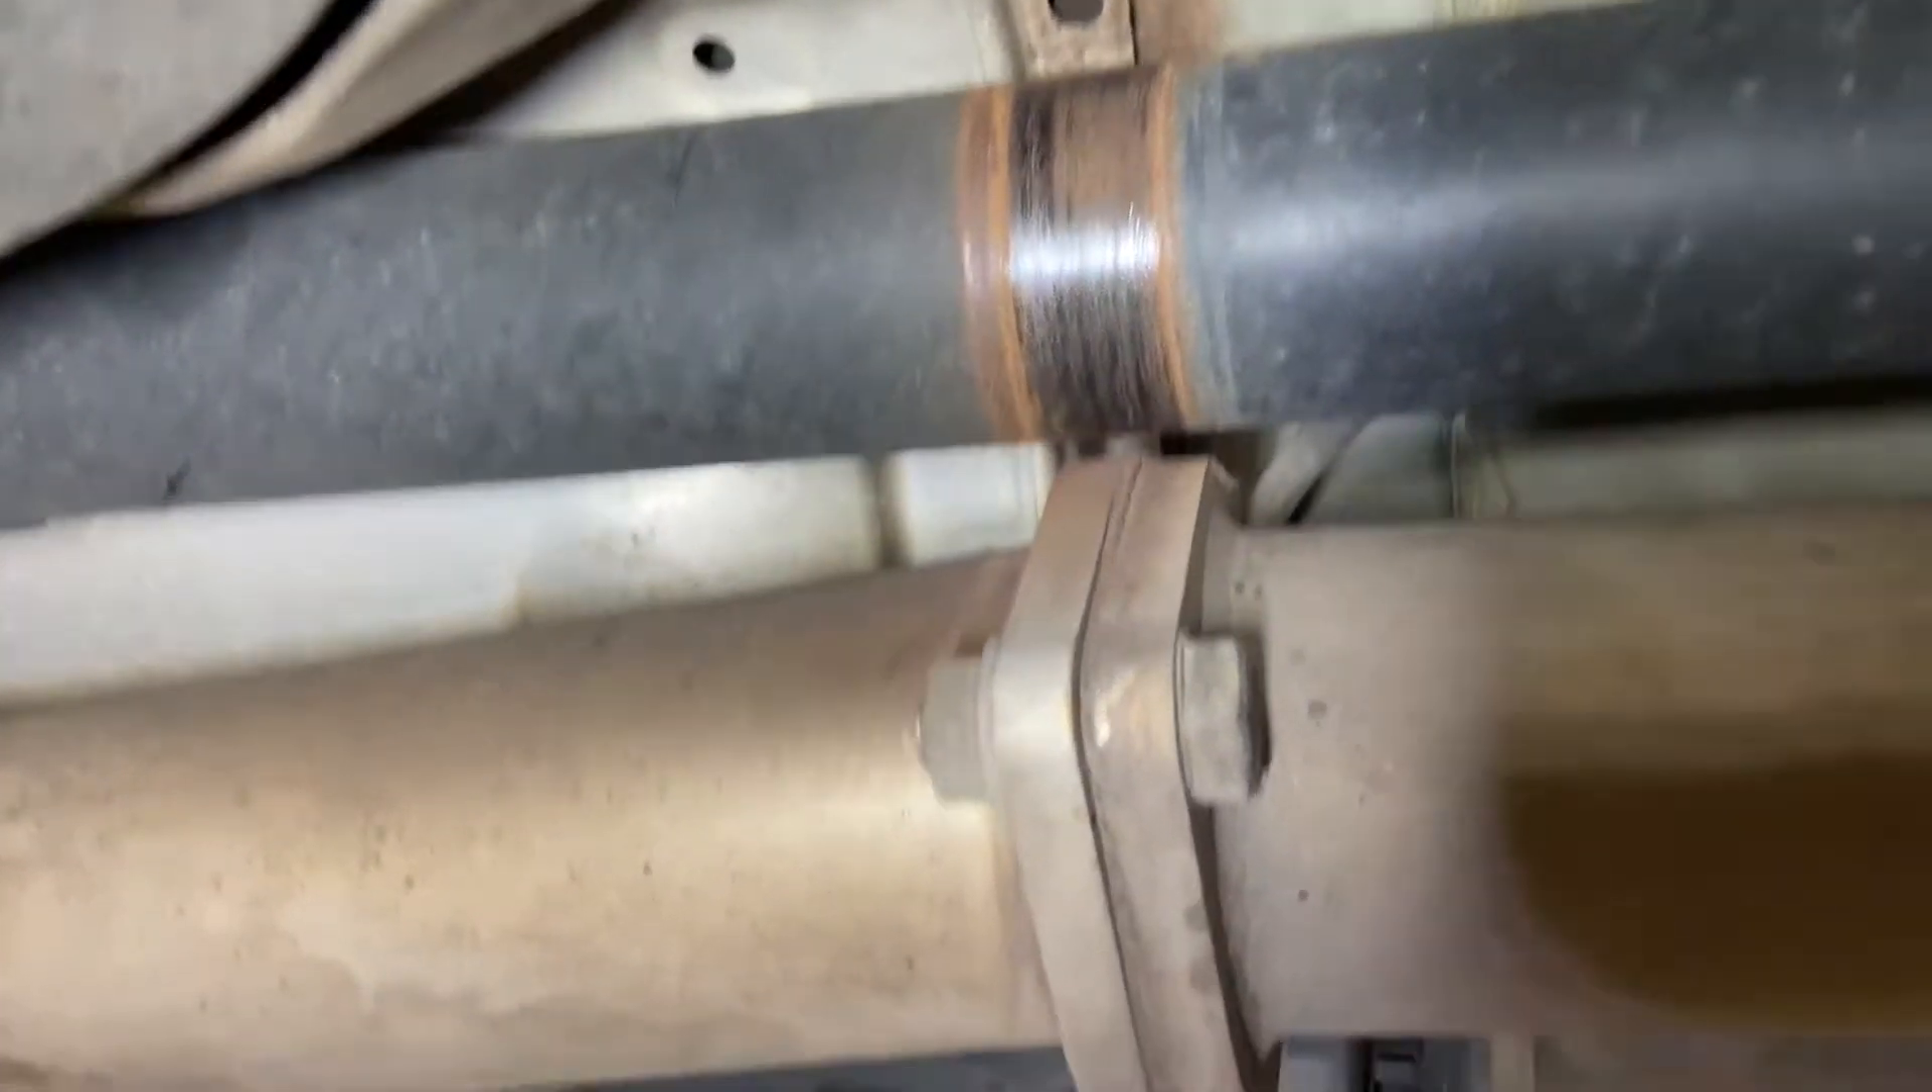It looks like part of this exhaust pipe is rubbing up against the drive shaft there.